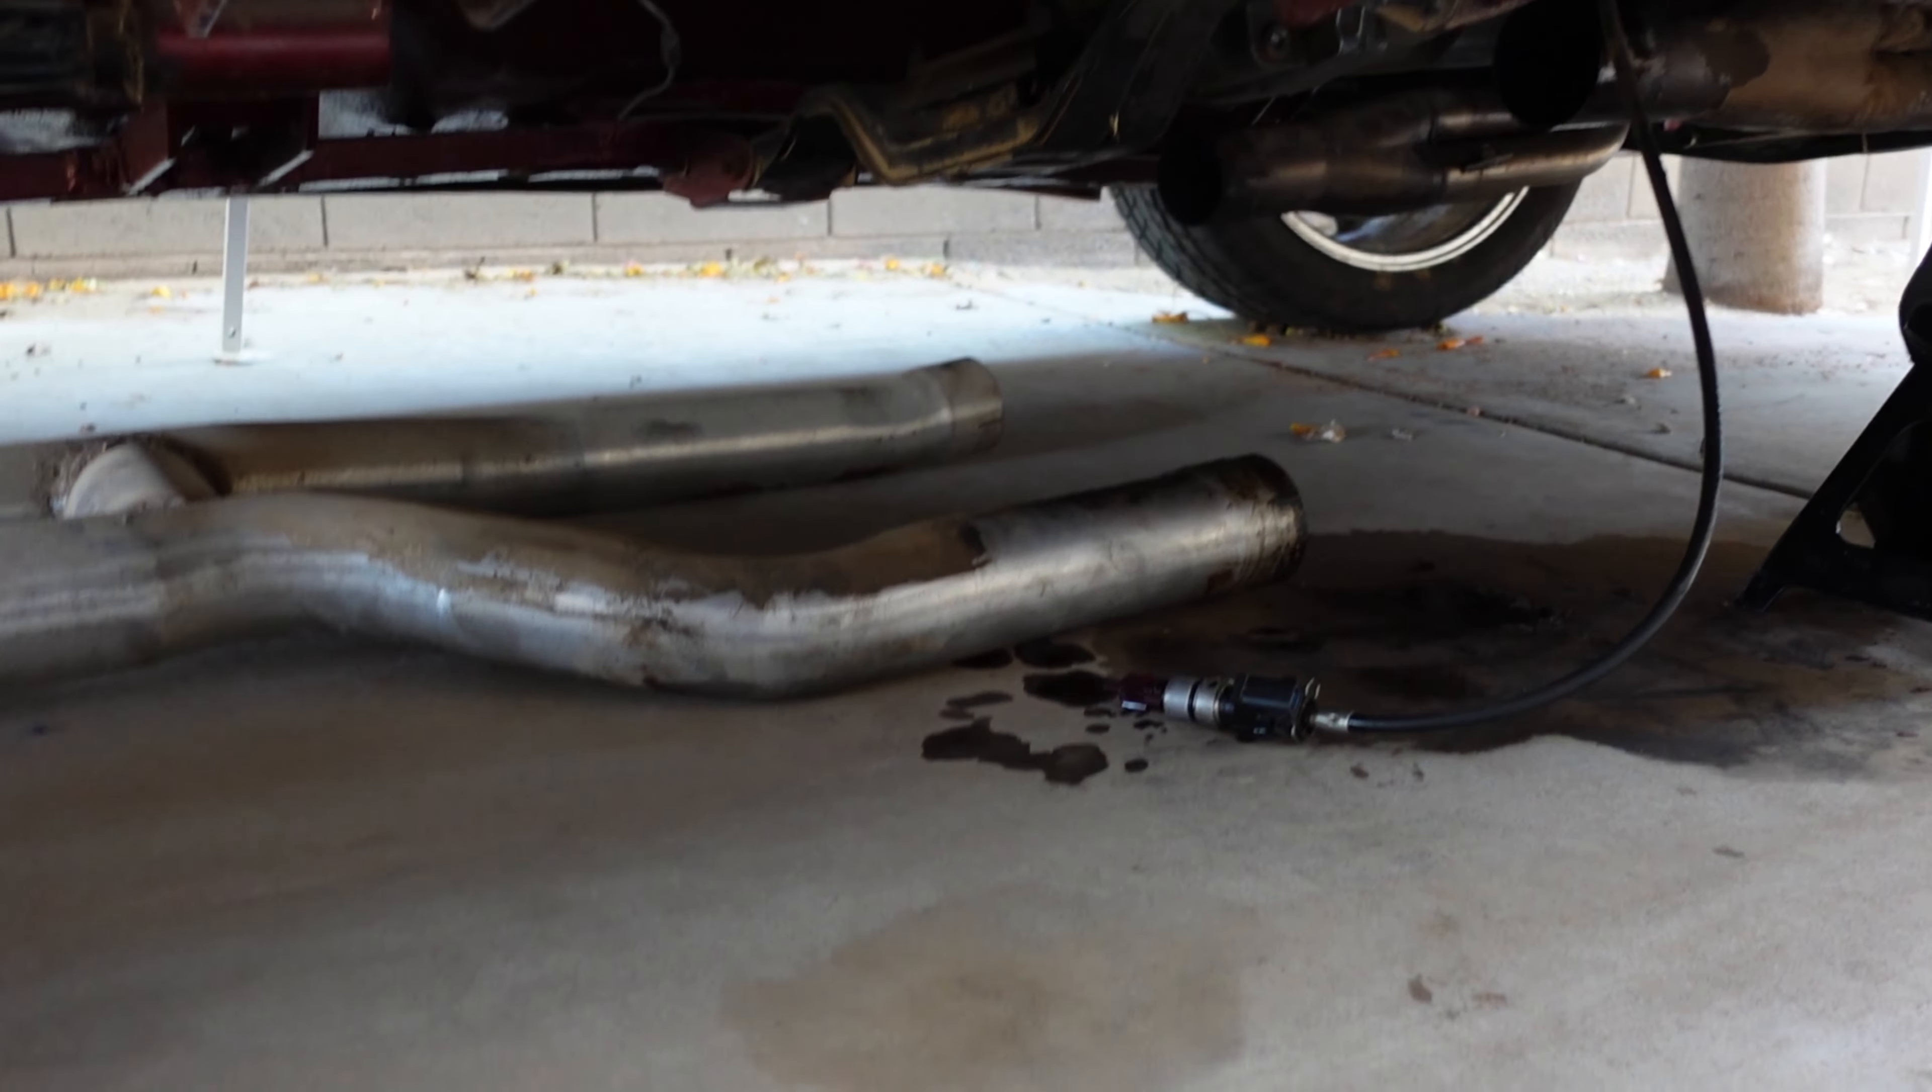As you can see I got the exhaust dropped out.